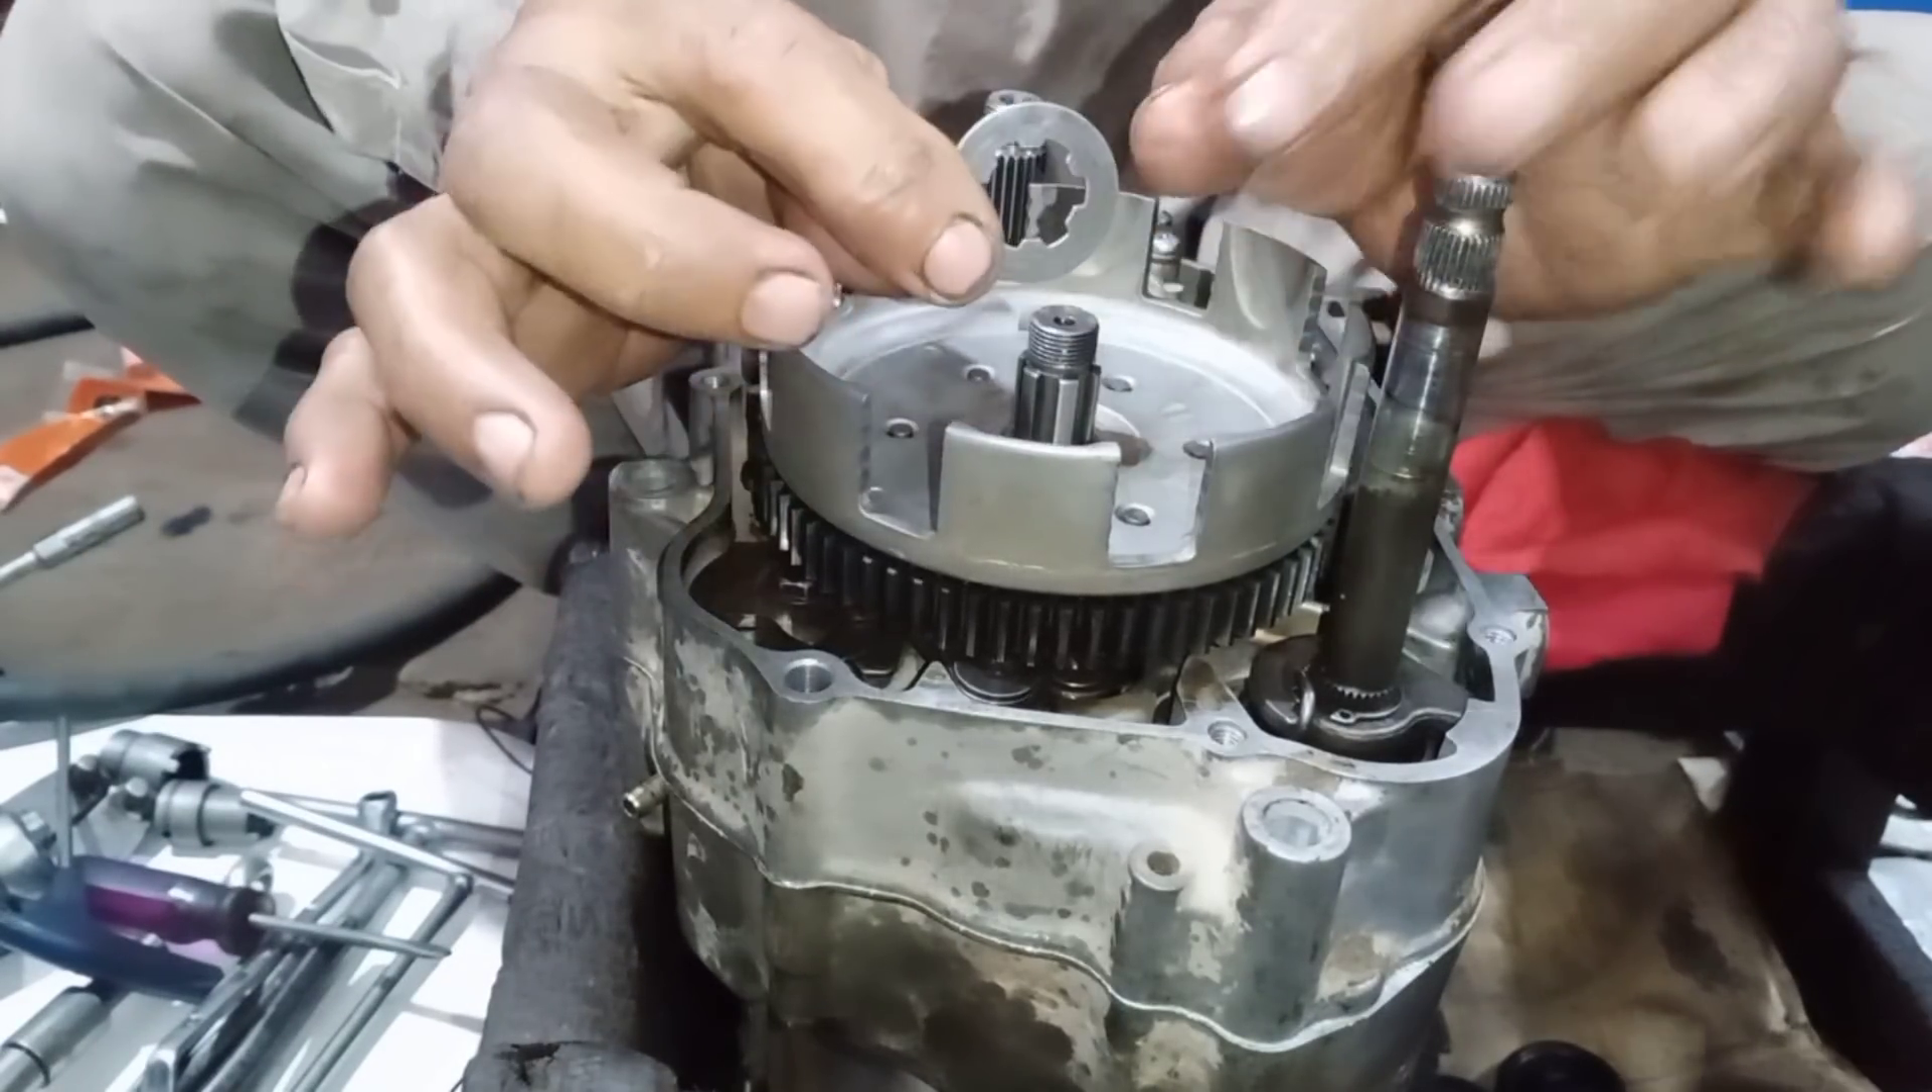یہاں پہ دوستو یہ ہمارا کلچ بکس بھی فیٹ ہو گیا ہے ابھی ہم نے یہاں پہ یہ اندر کٹ والی واشر پلین لانی ہے۔